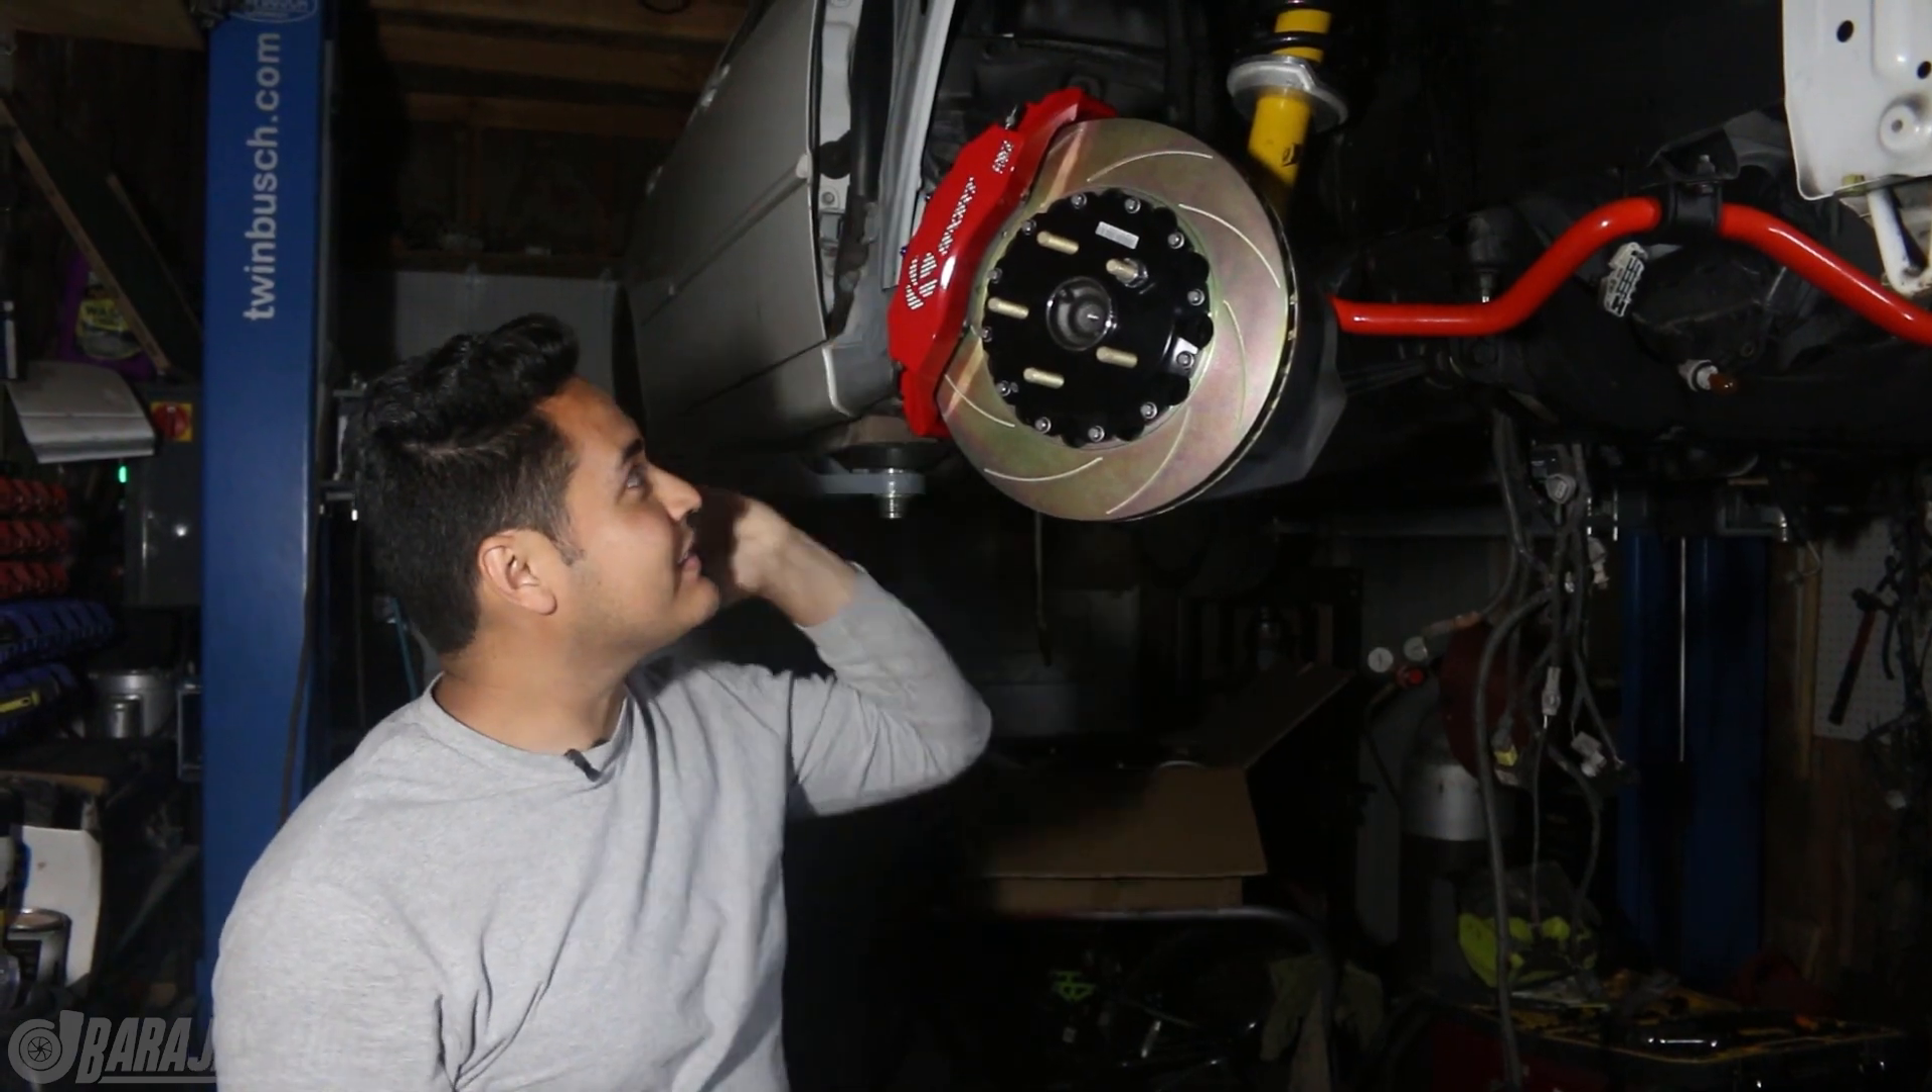So there it is guys we got the brakes installed and the car is looking that much more gorgeous when you look underneath.